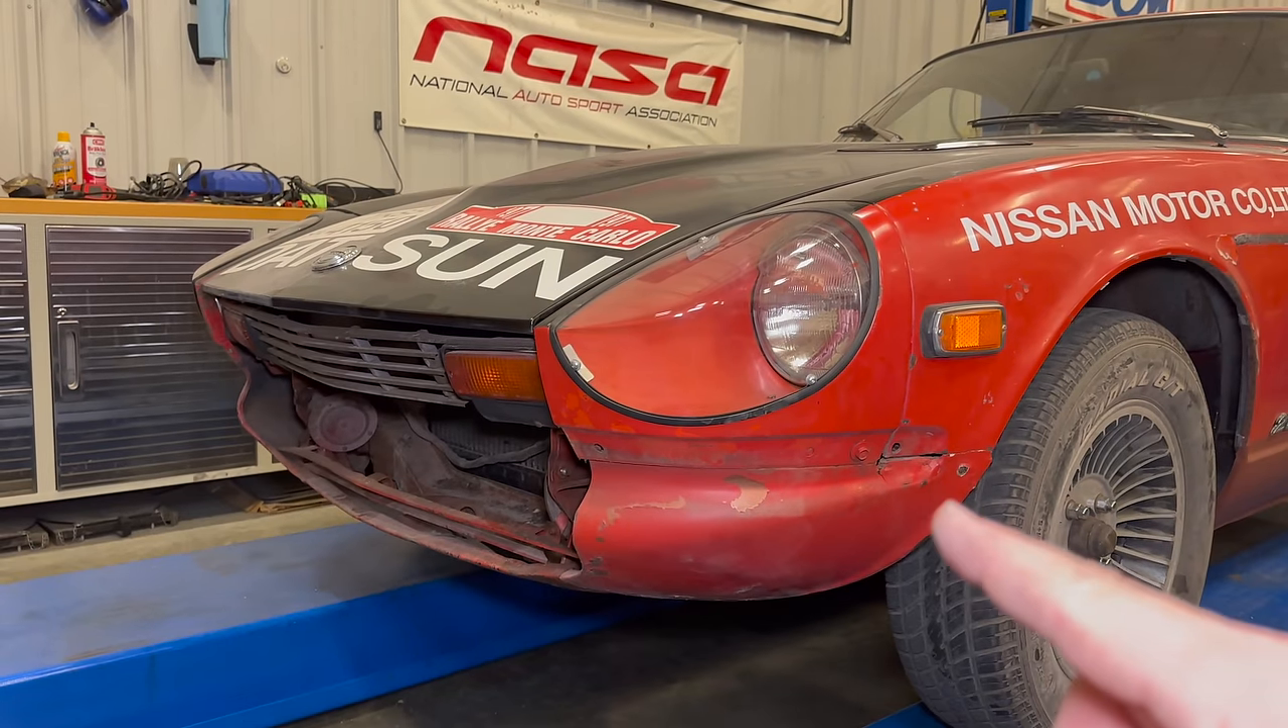Starting on the front of the car, obviously the headlights have covers on them now, and a big item is the bumper has been removed from the front.